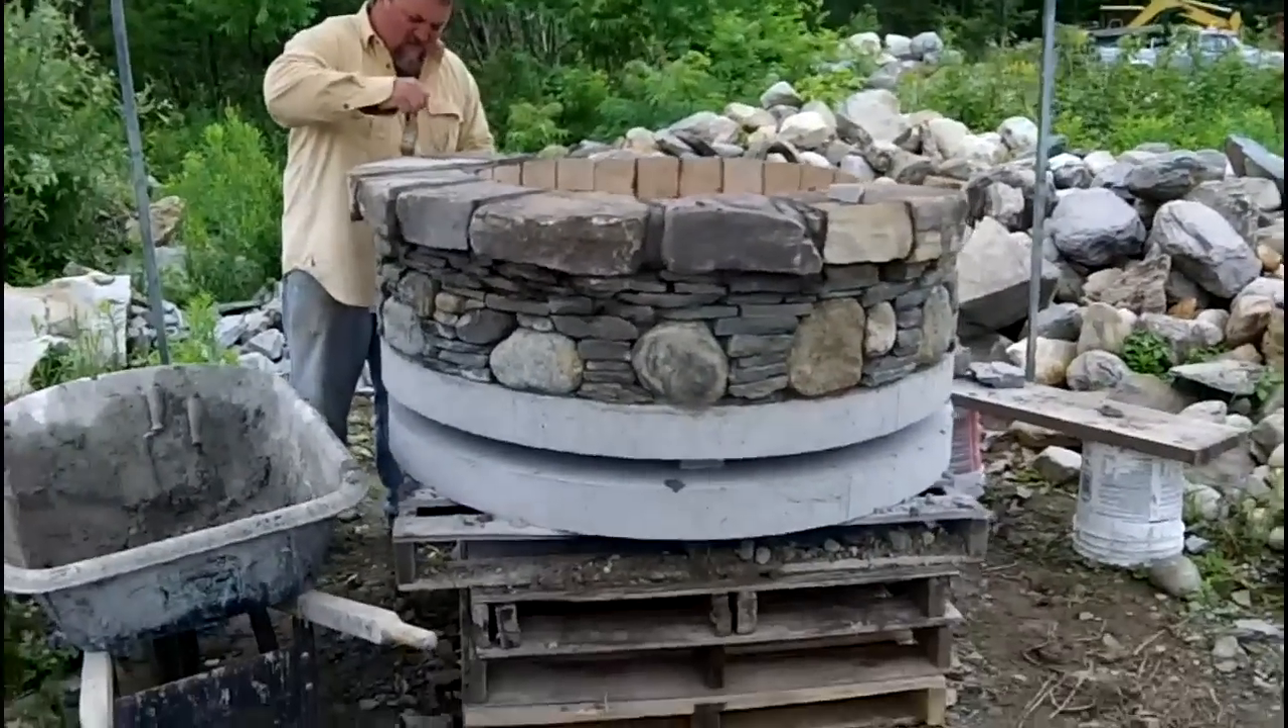So these are our irregular fieldstone caps that we have cut and put into place.